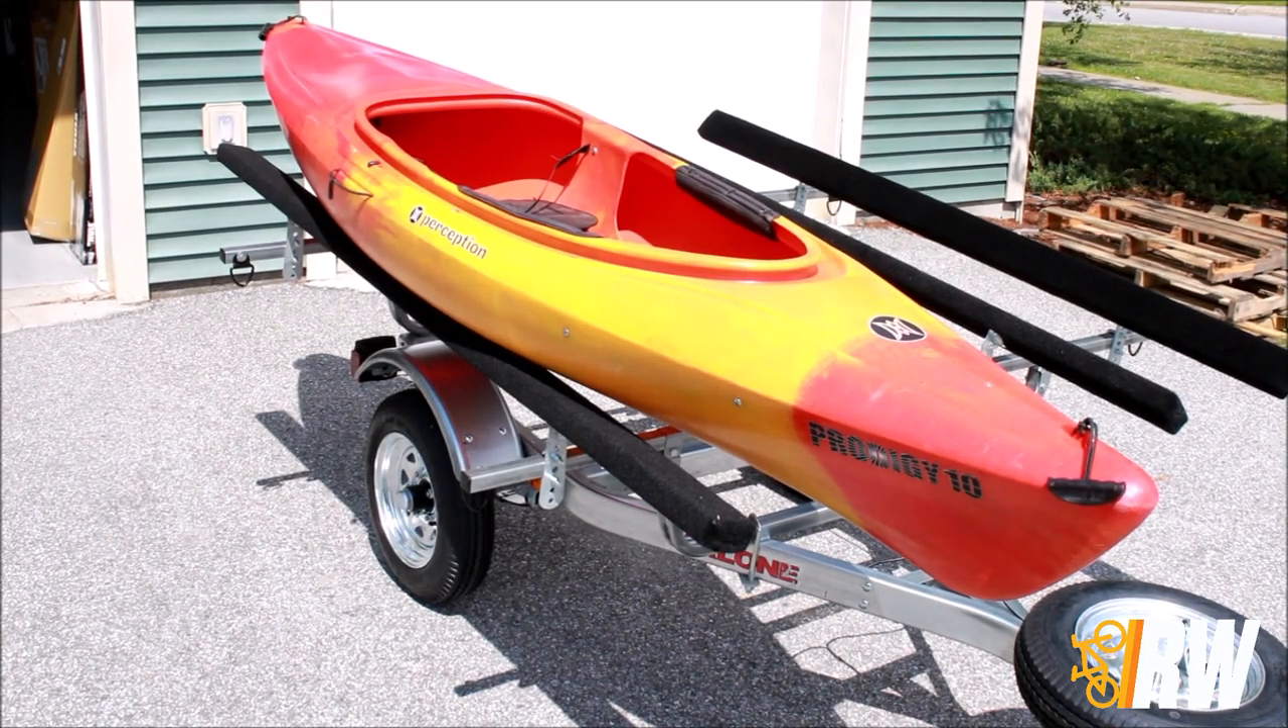And with that, the kayak bunk kit has been installed on your Malone trailer.